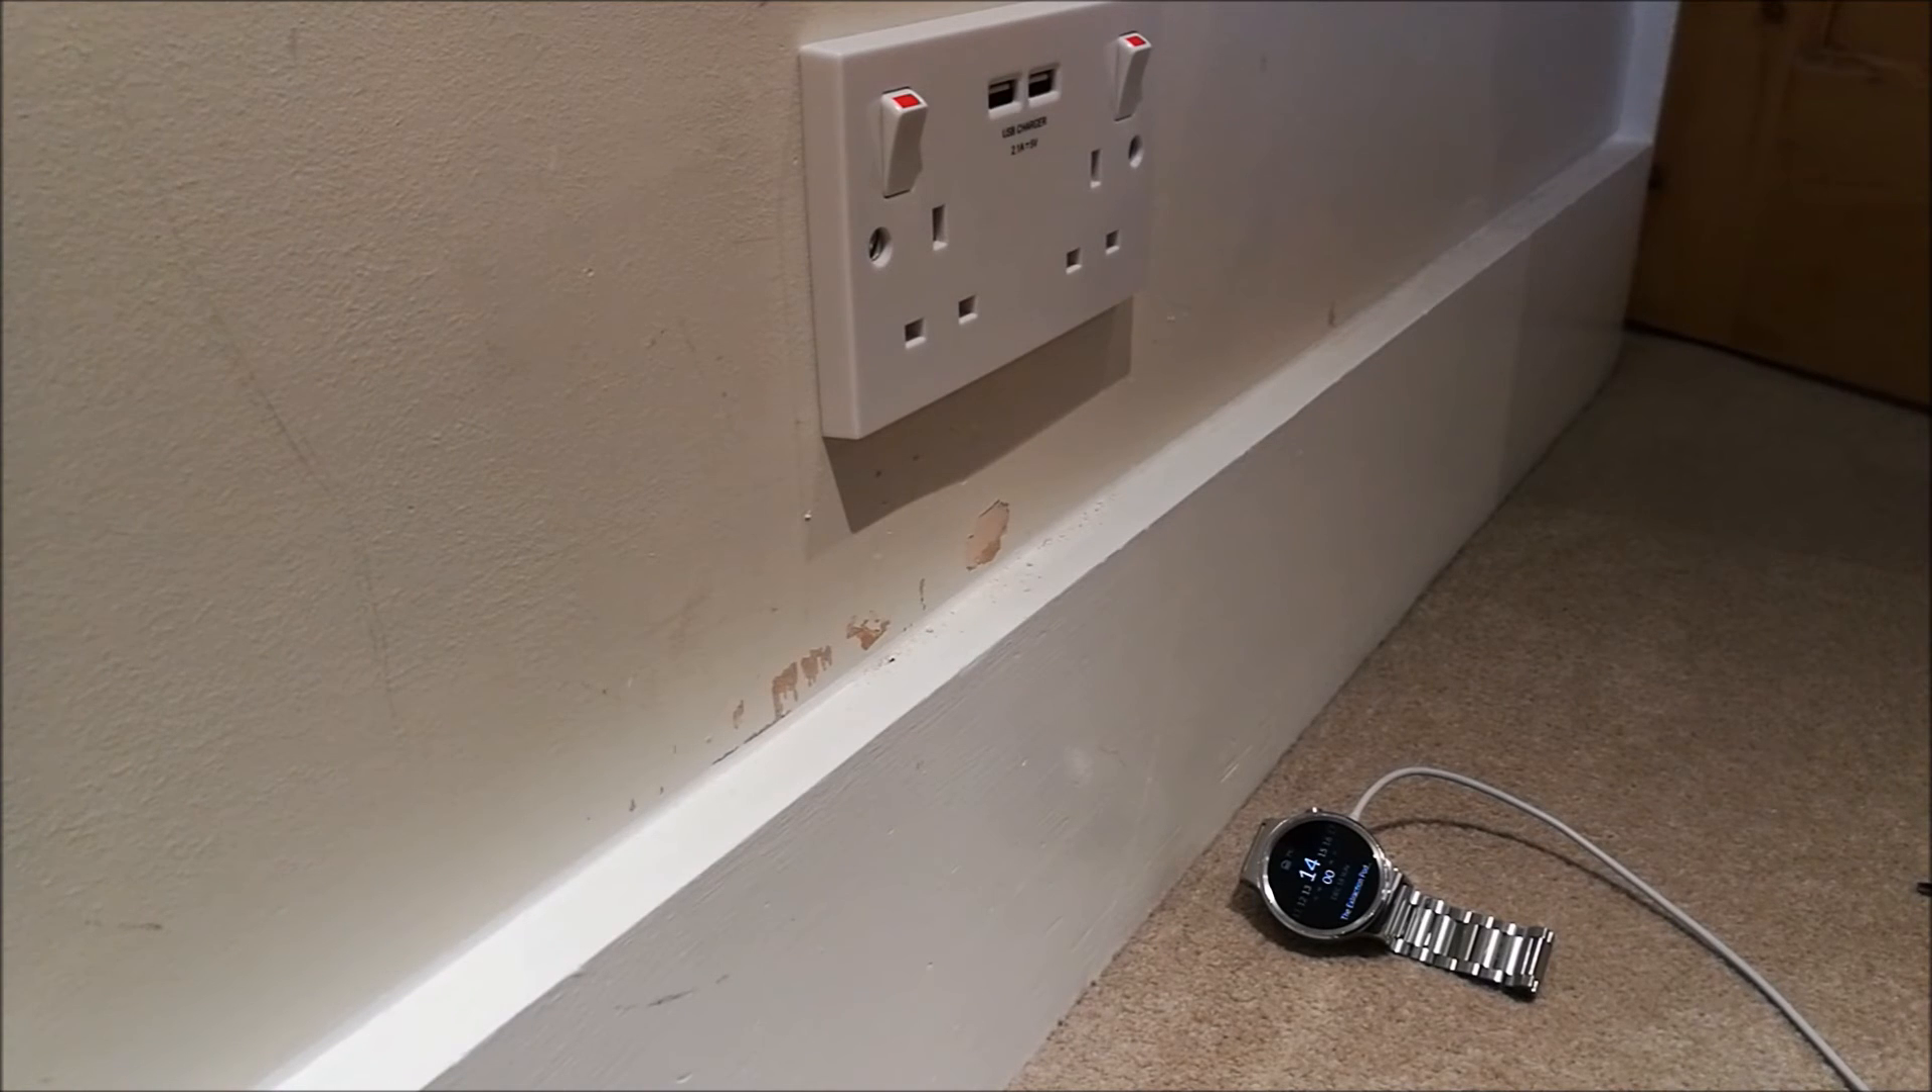Okay, so we've got a new double socket on the wall.